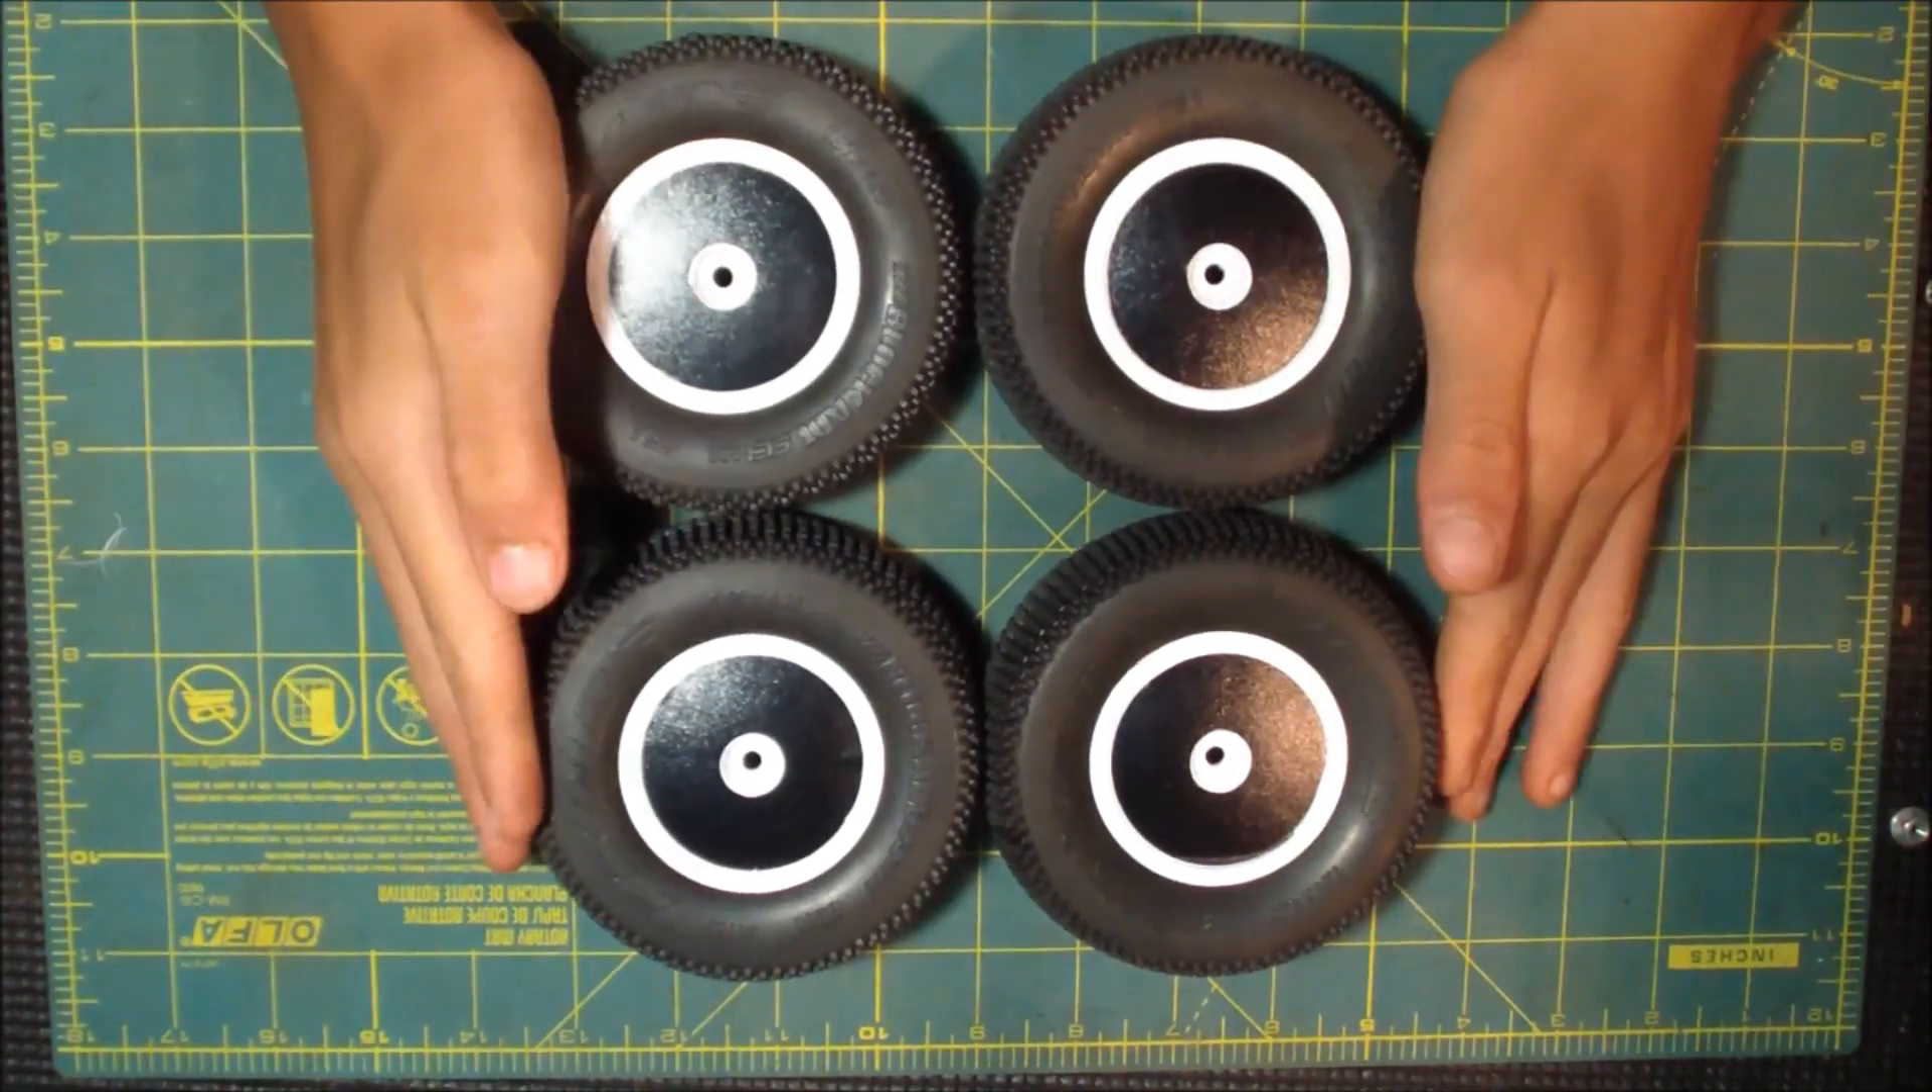So here's our four wheels done with all the stickers on them.